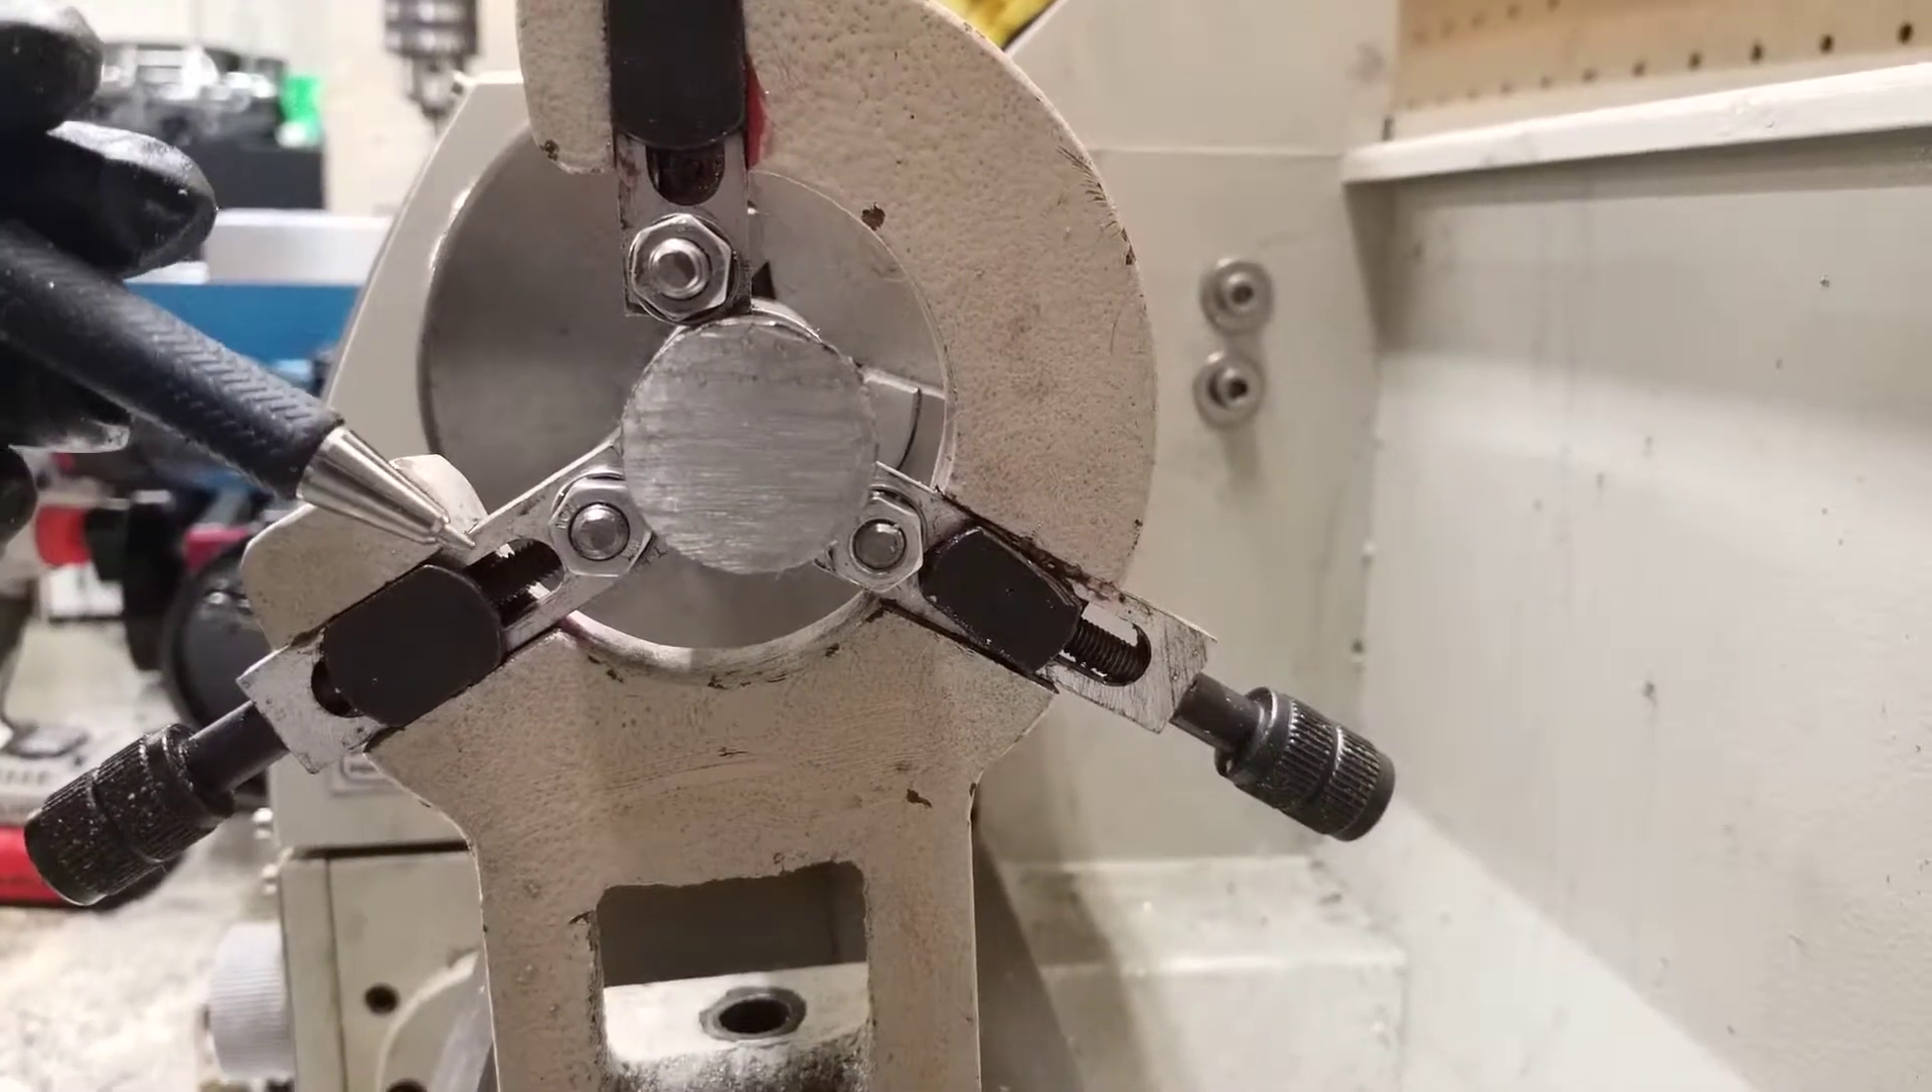I've assembled the center rest back on the lathe to mock up a fit.